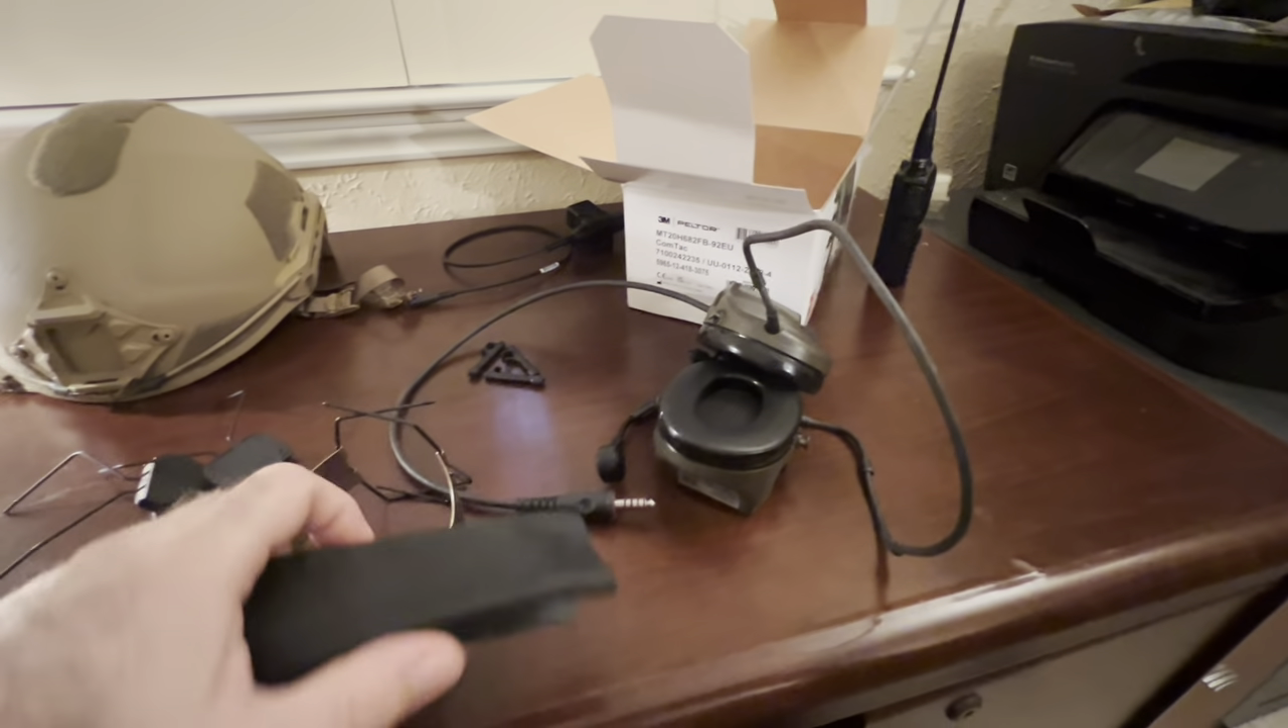And I've already disassembled the headset from the headband.